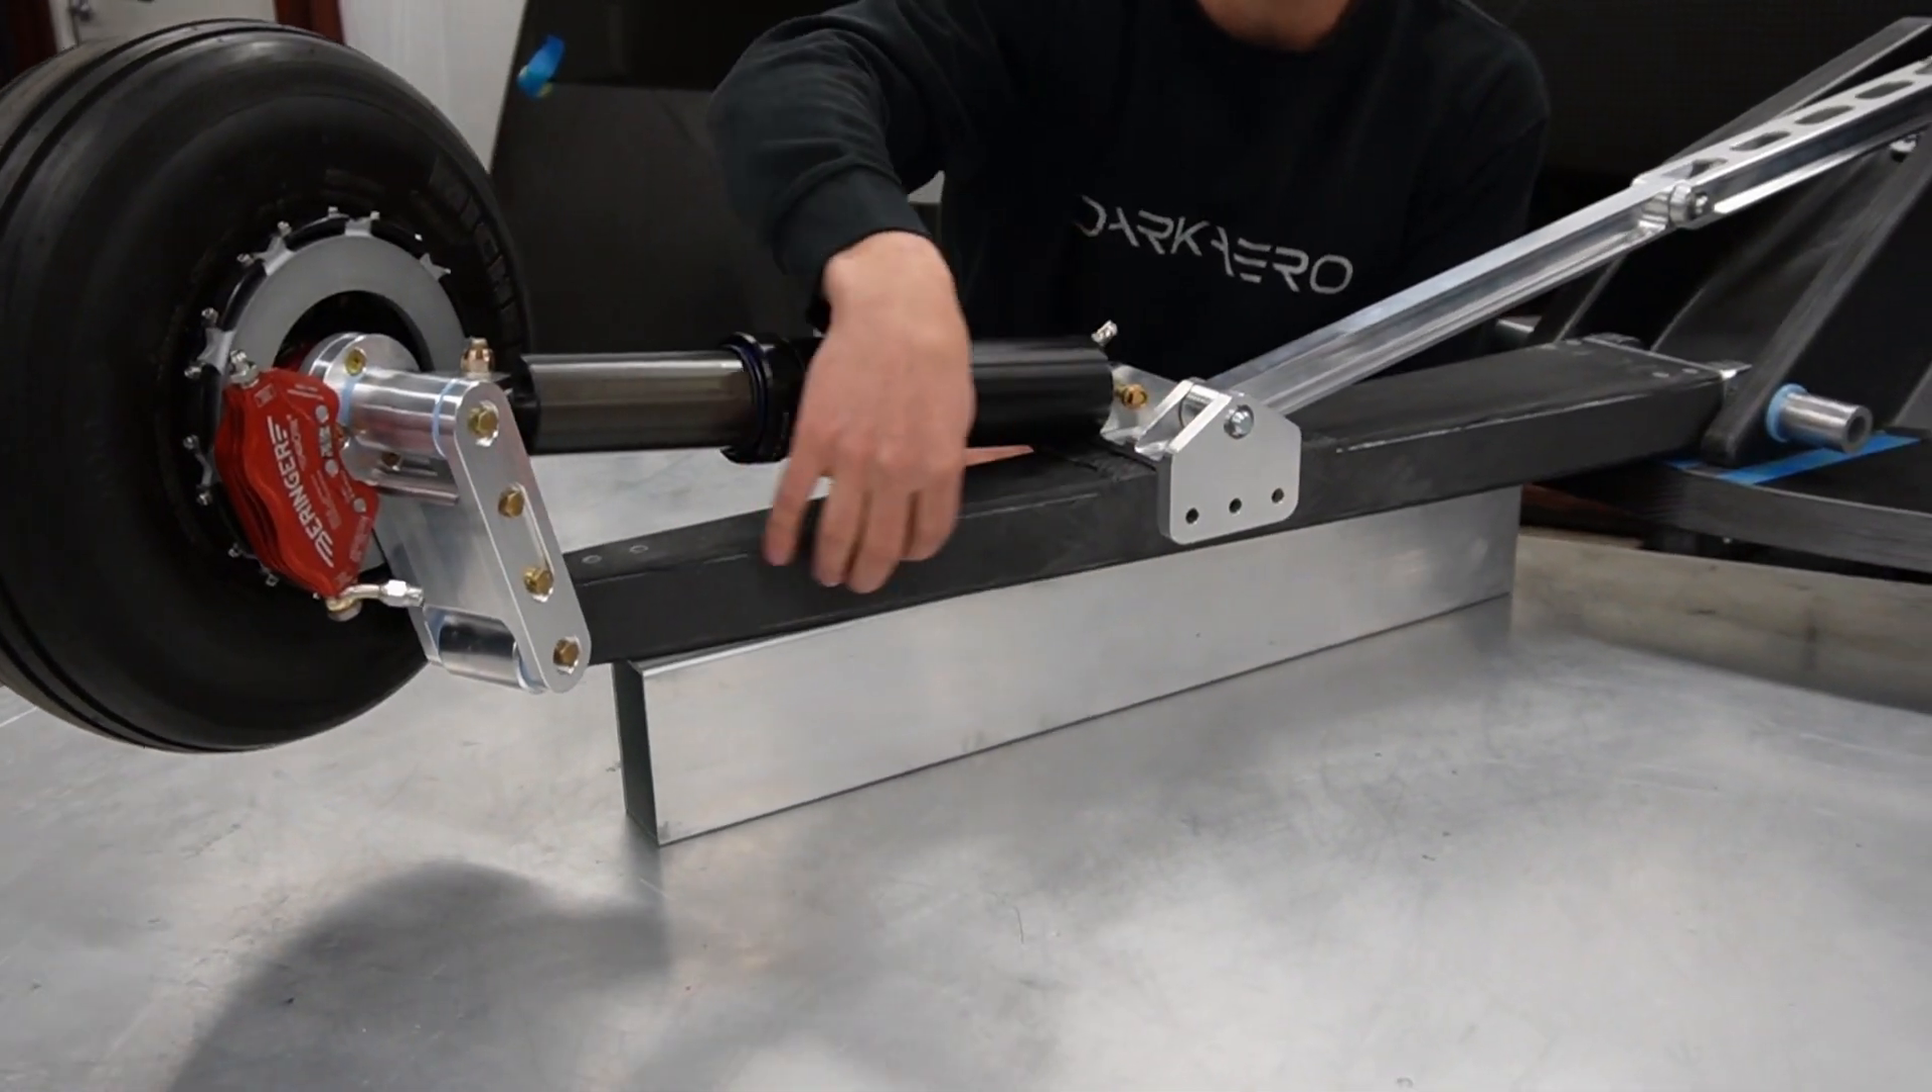We've got the wheel and brake here, which is attached to the trailing link.